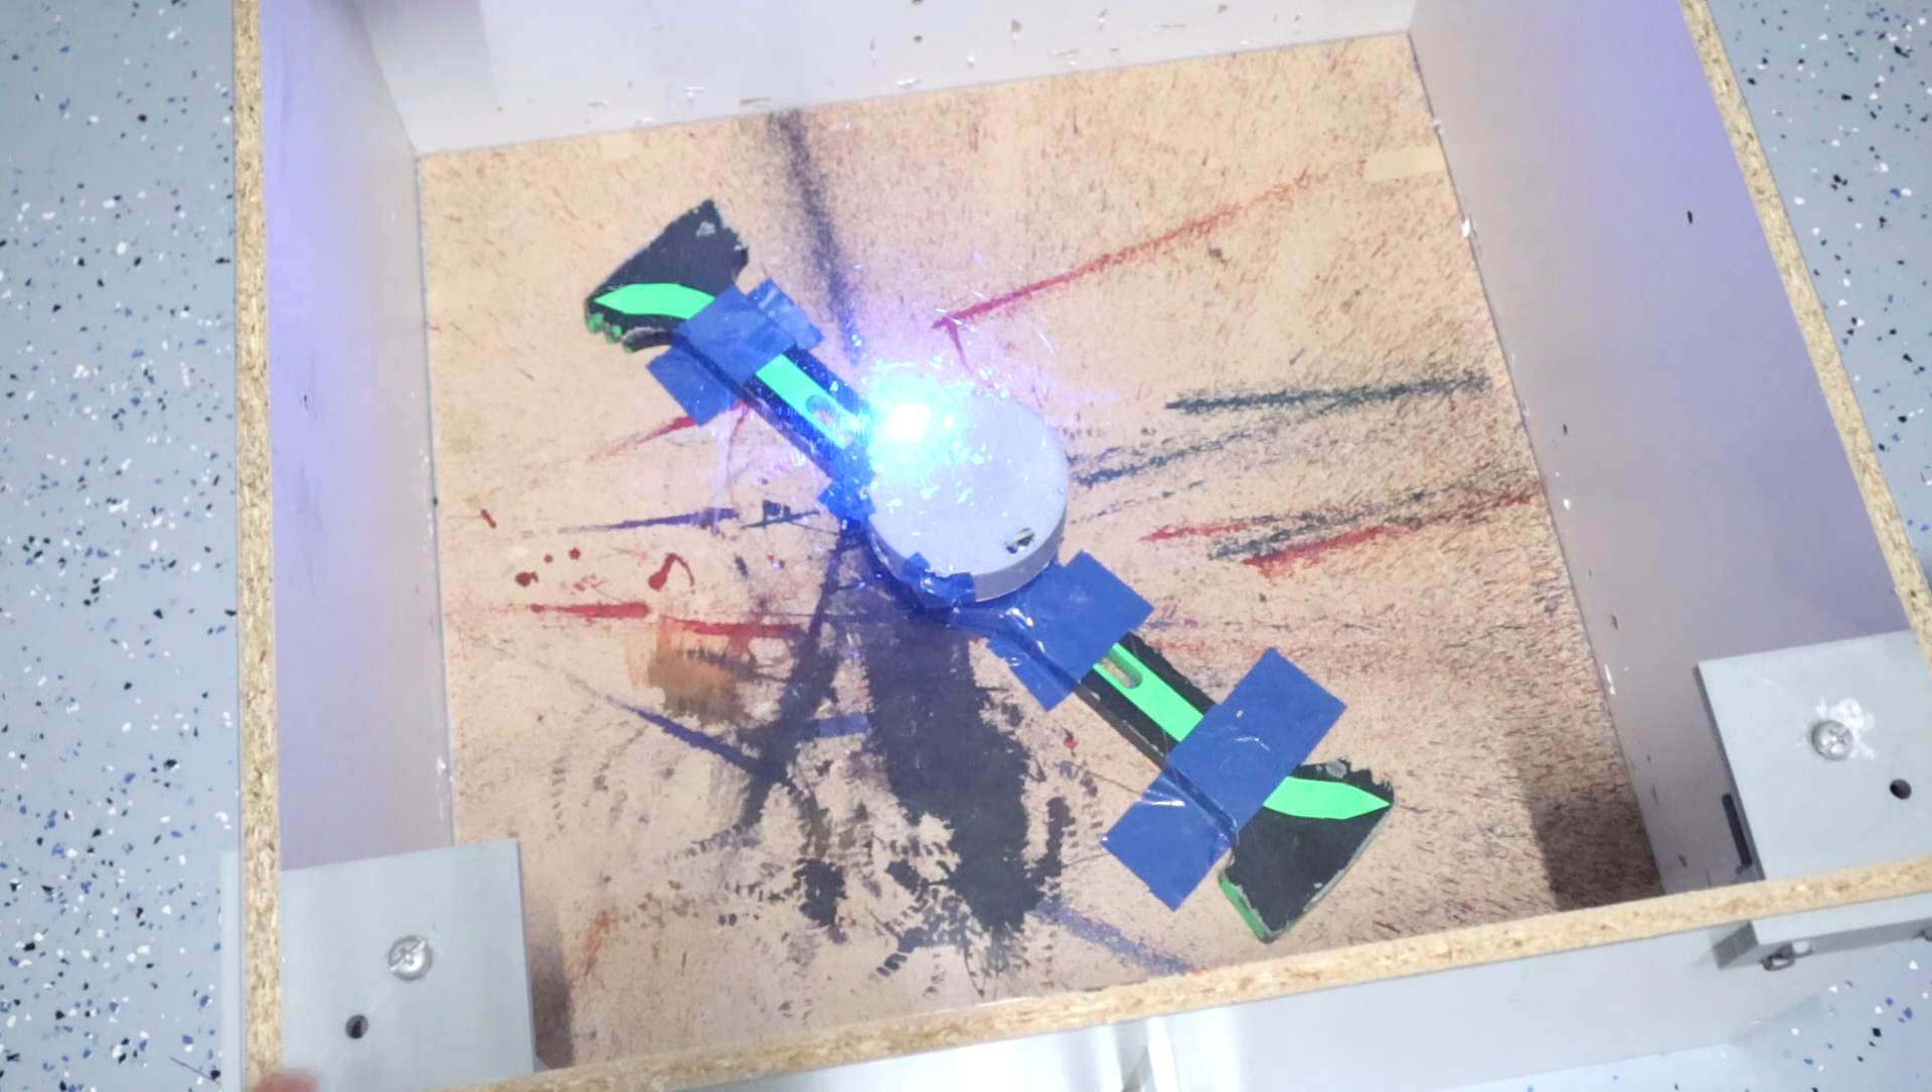I've attached the actual melty body or the melty body to an old 13 kilo weapon bar or a weapon bar for a 13 kilo robot.